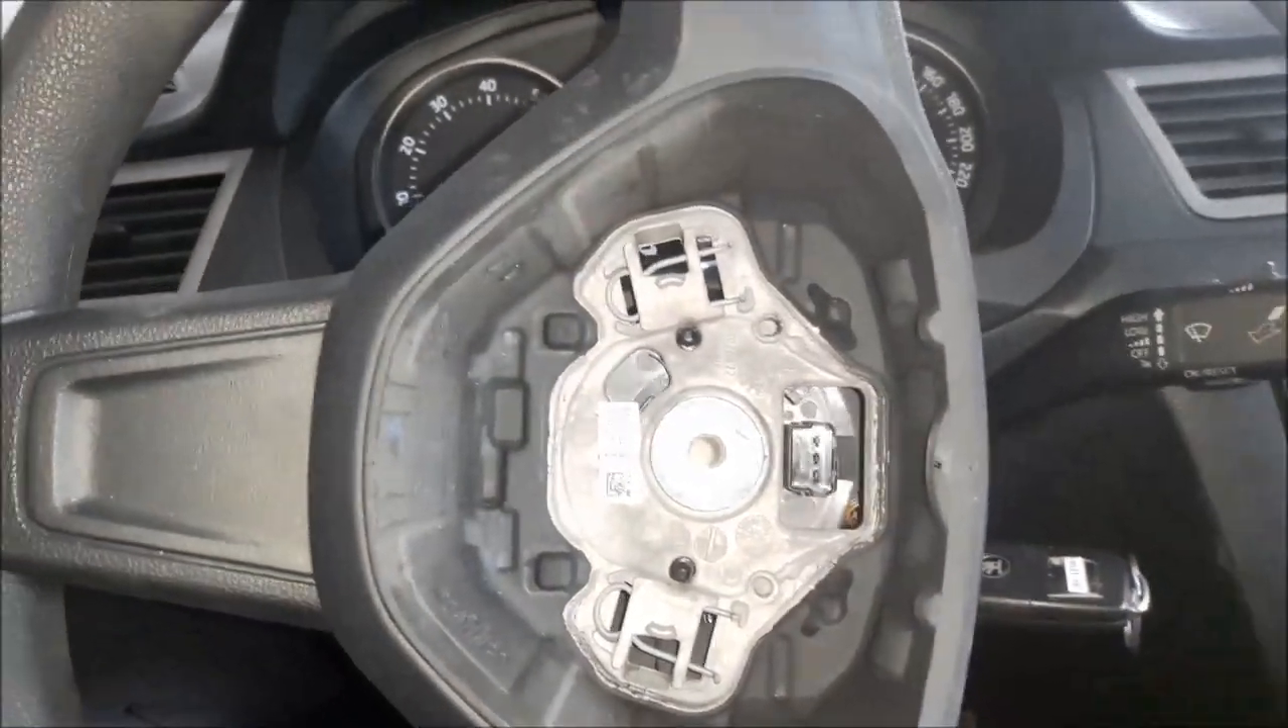I have removed the airbag unit also I have disconnected the connector.